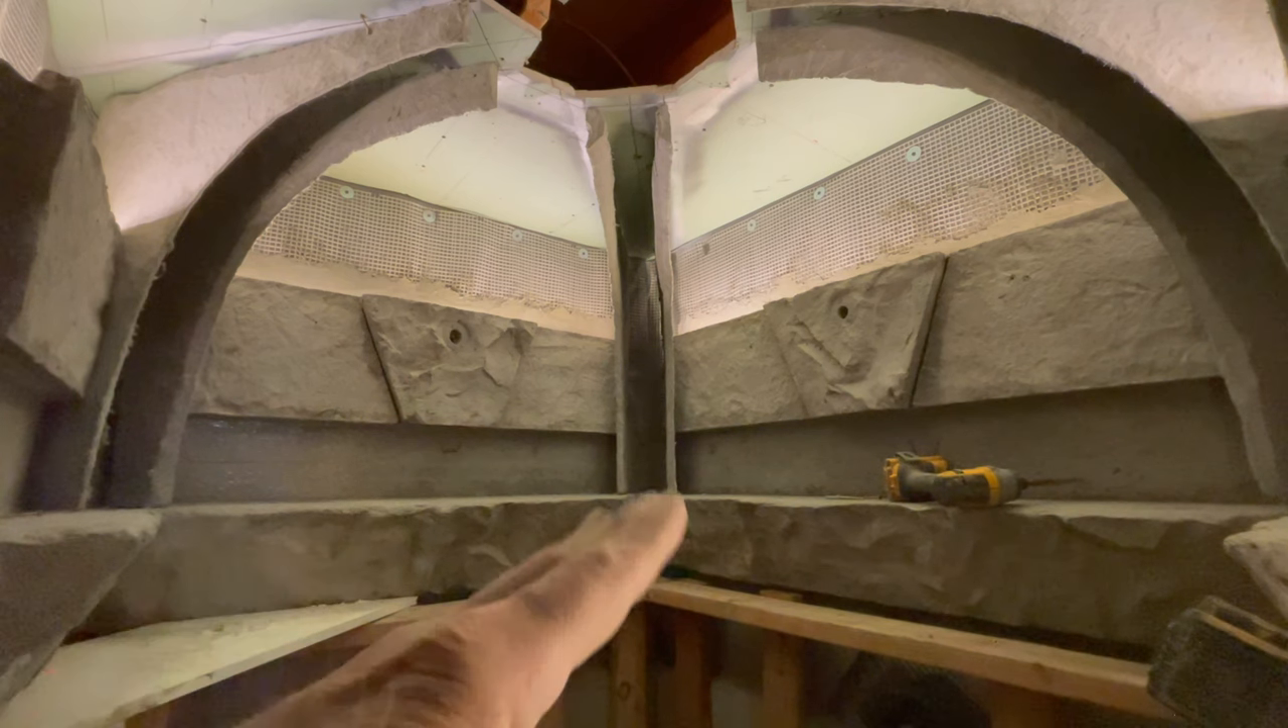Okay, the next step I'm showing you is that I put the castings for the arches up, screwed them in place, and I'm getting ready to apply a fiber reinforced mixture to cement them in place.